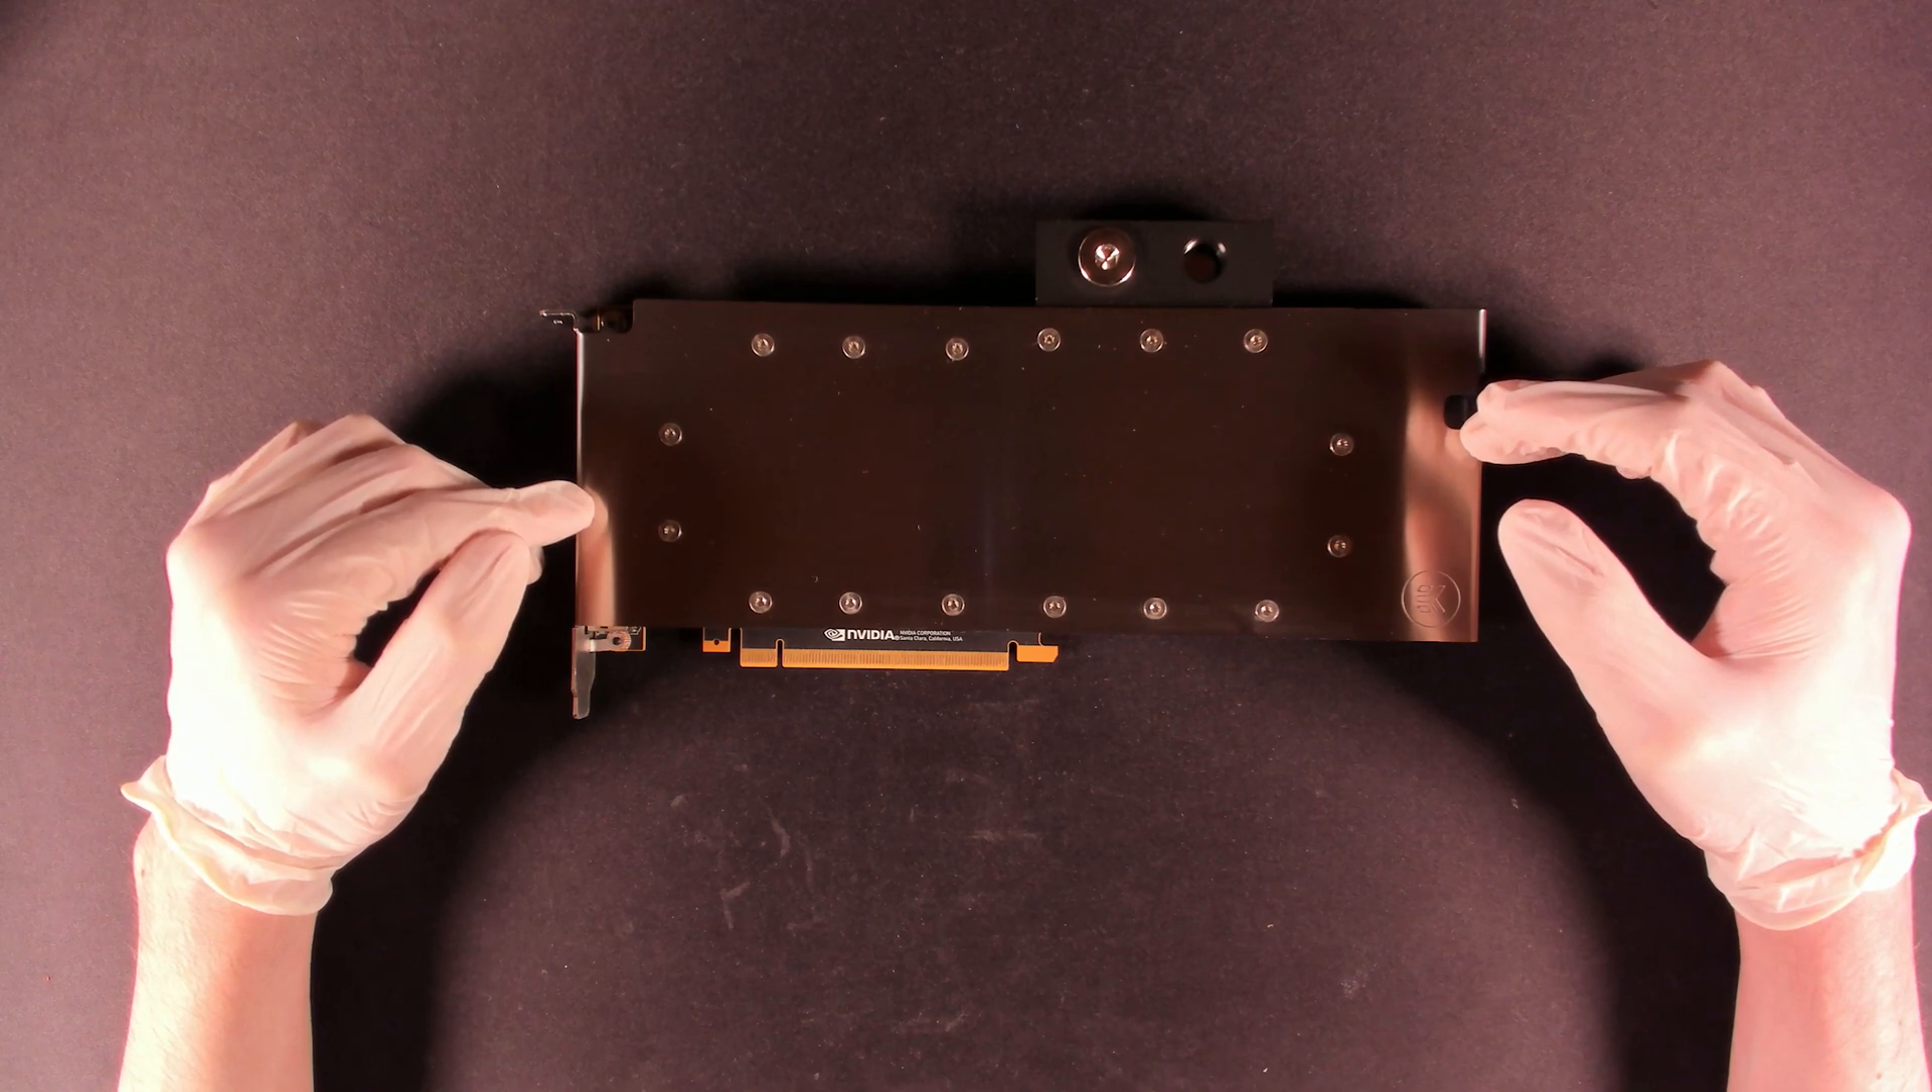All right, now, at last, the GPU block is installed.